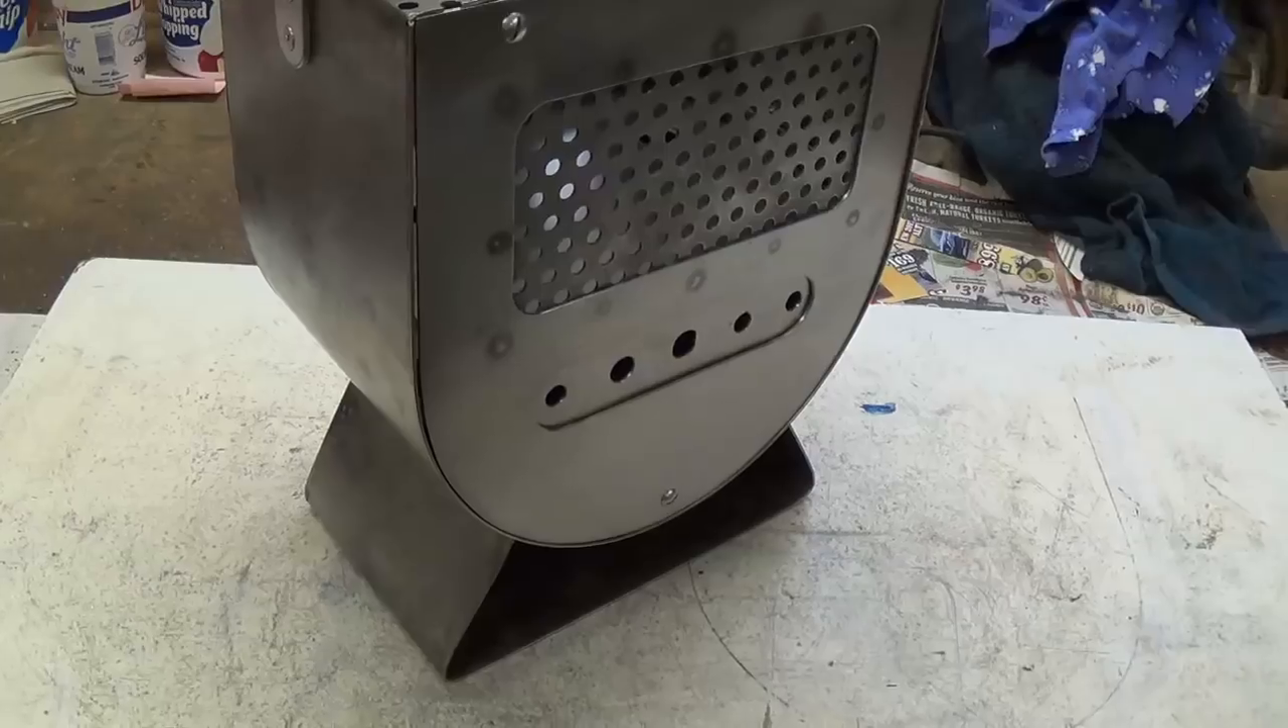And here is the rear view with the back door in place.